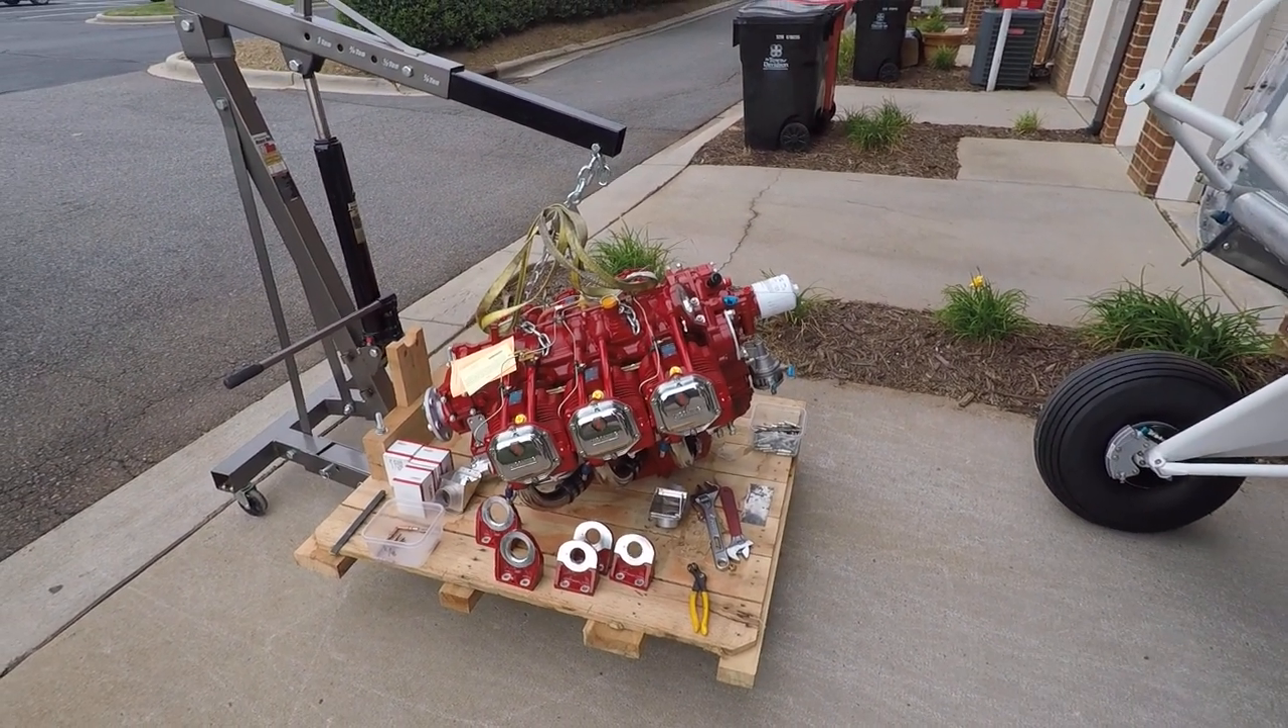So there's the boot cowl and there's the engine I've had it sitting on that thing for probably a month and it's still not on.